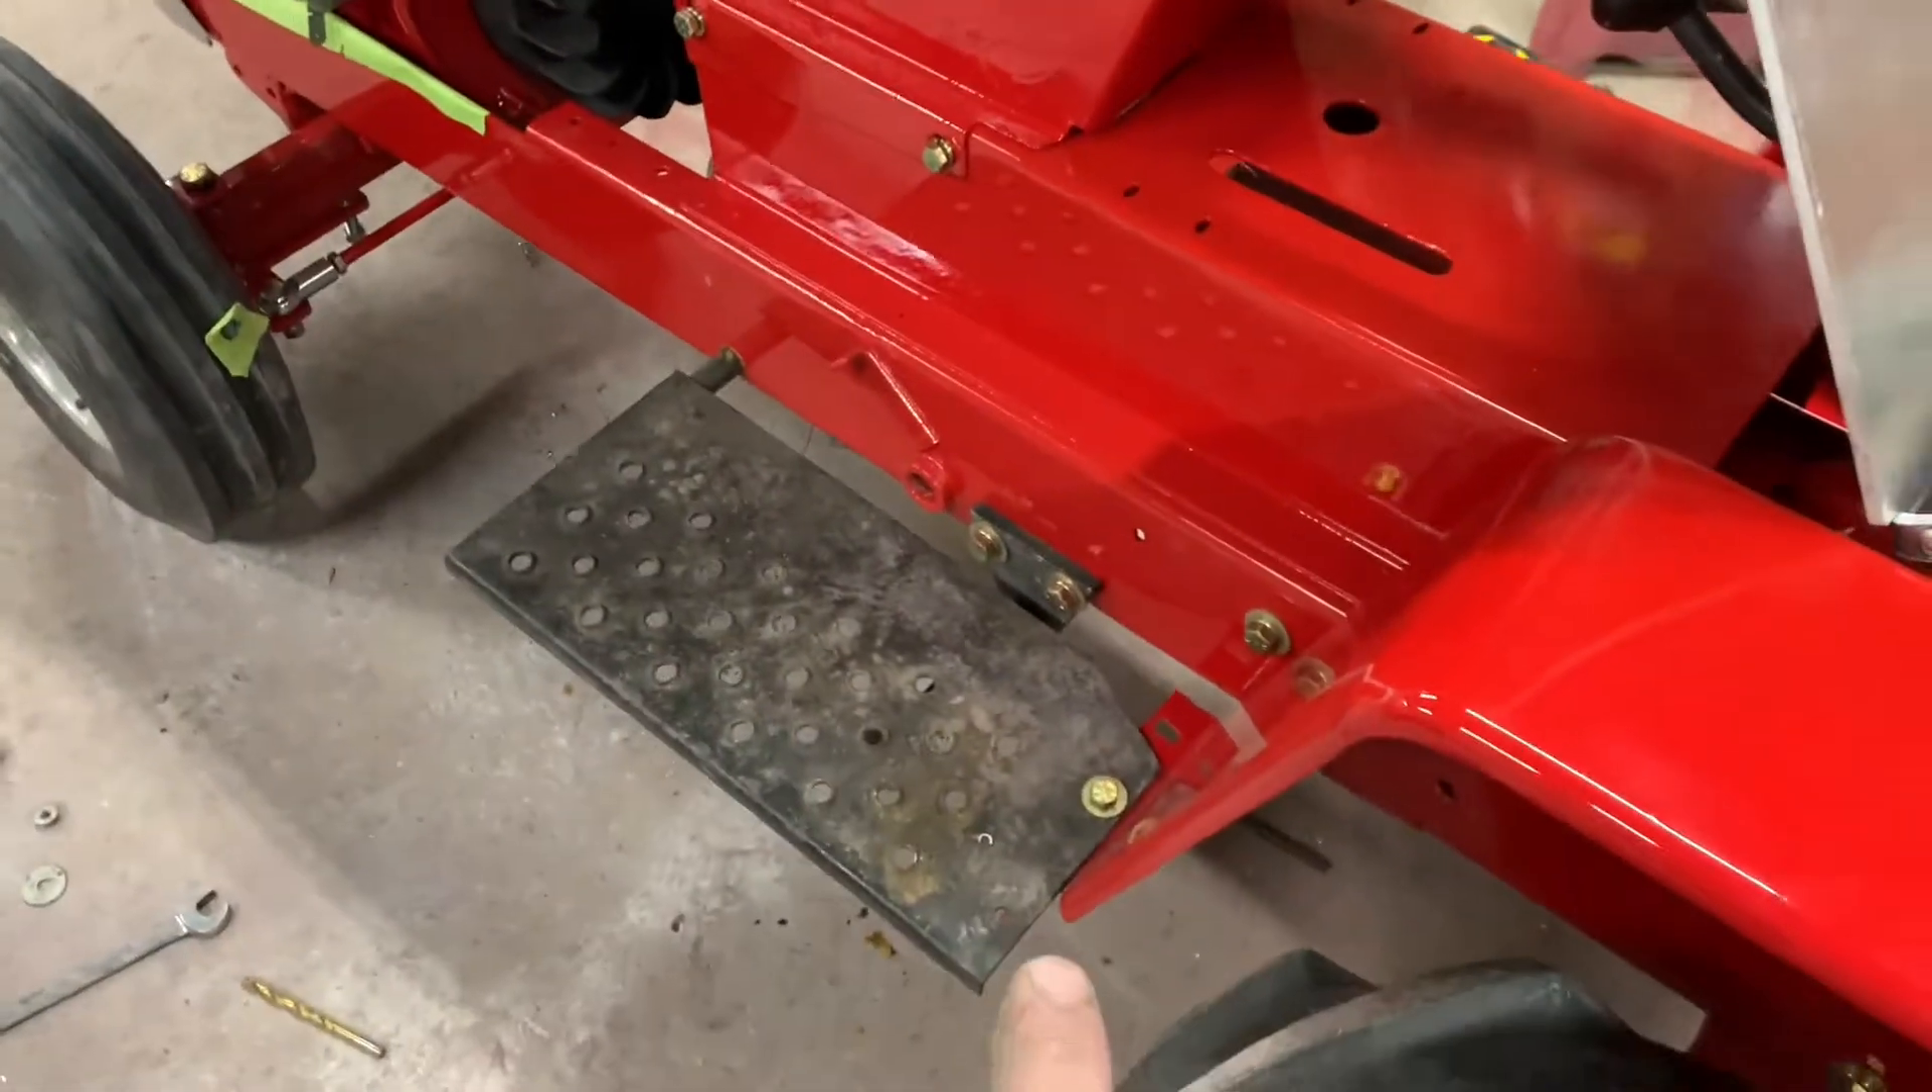But, uh, so I just kind of got the footboards back on and kind of got them leveled up where they needed to be.